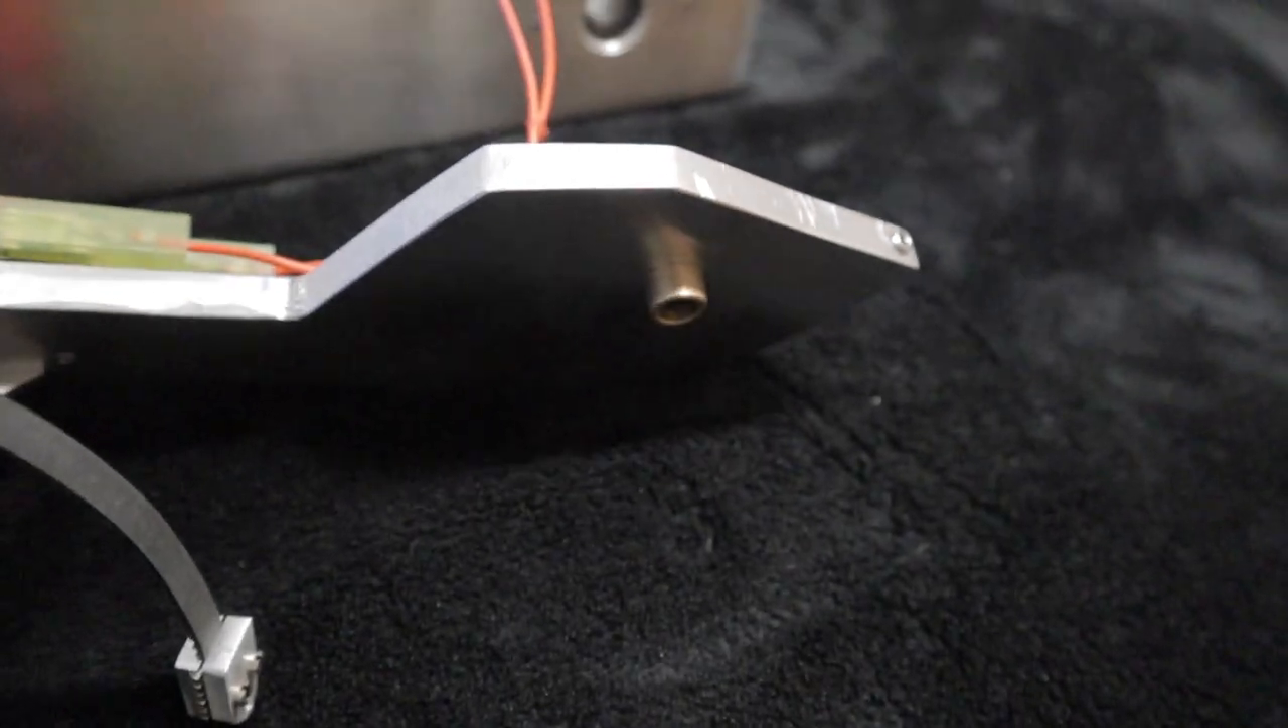I pressed in a bronze bearing quarter inch and that is the pivot point for the bar.